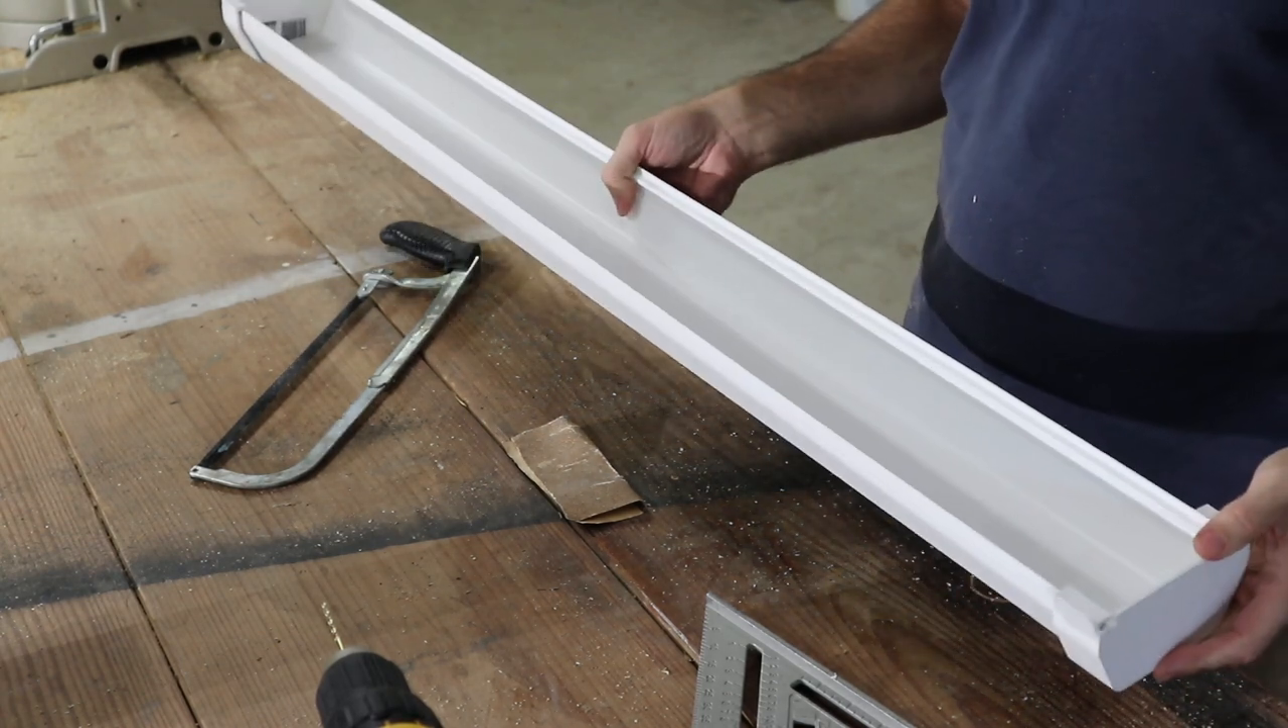We have our gutter assembled here and now we need to hang it from the front.